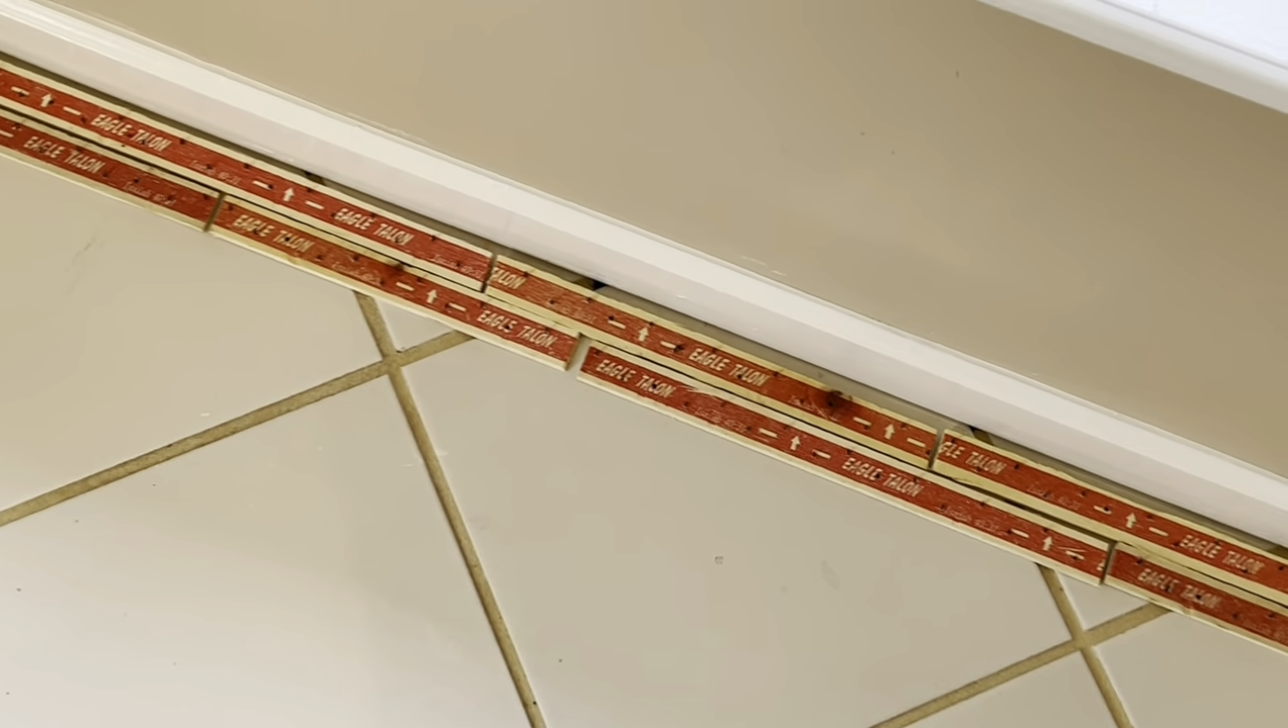So I put two rows of conventional strip down here.